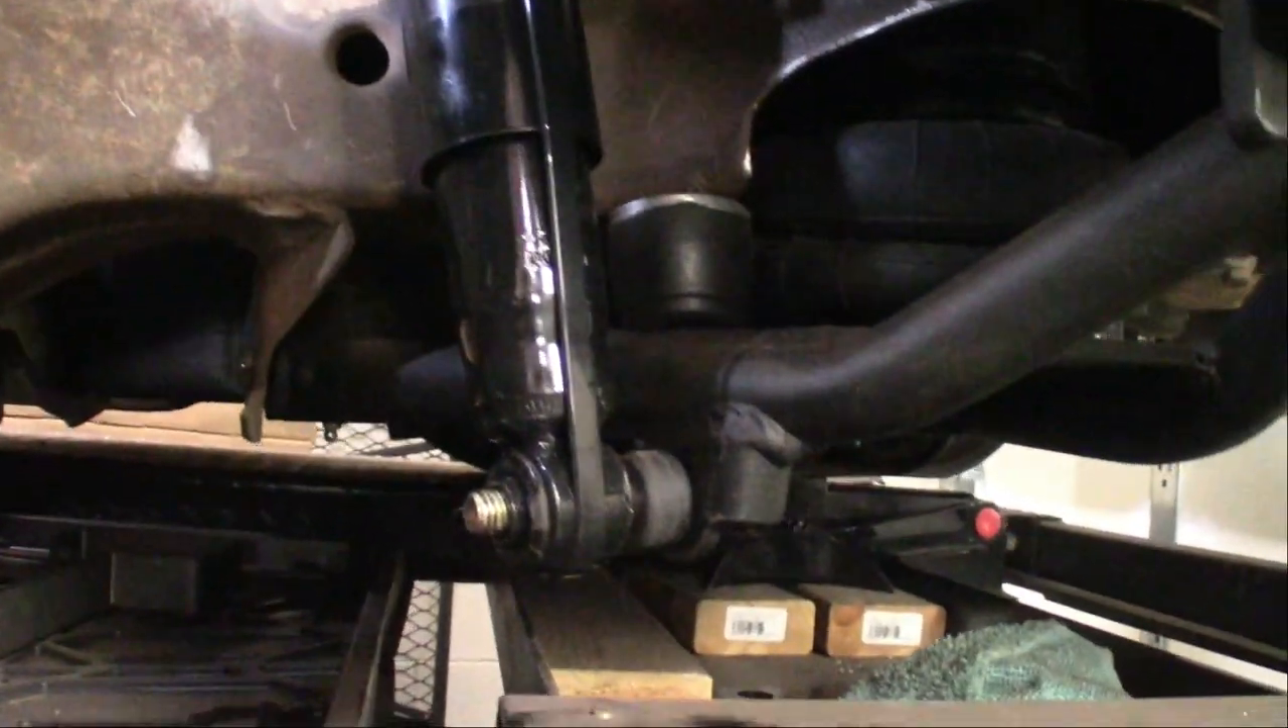And the shock fits in there nice and perfect.